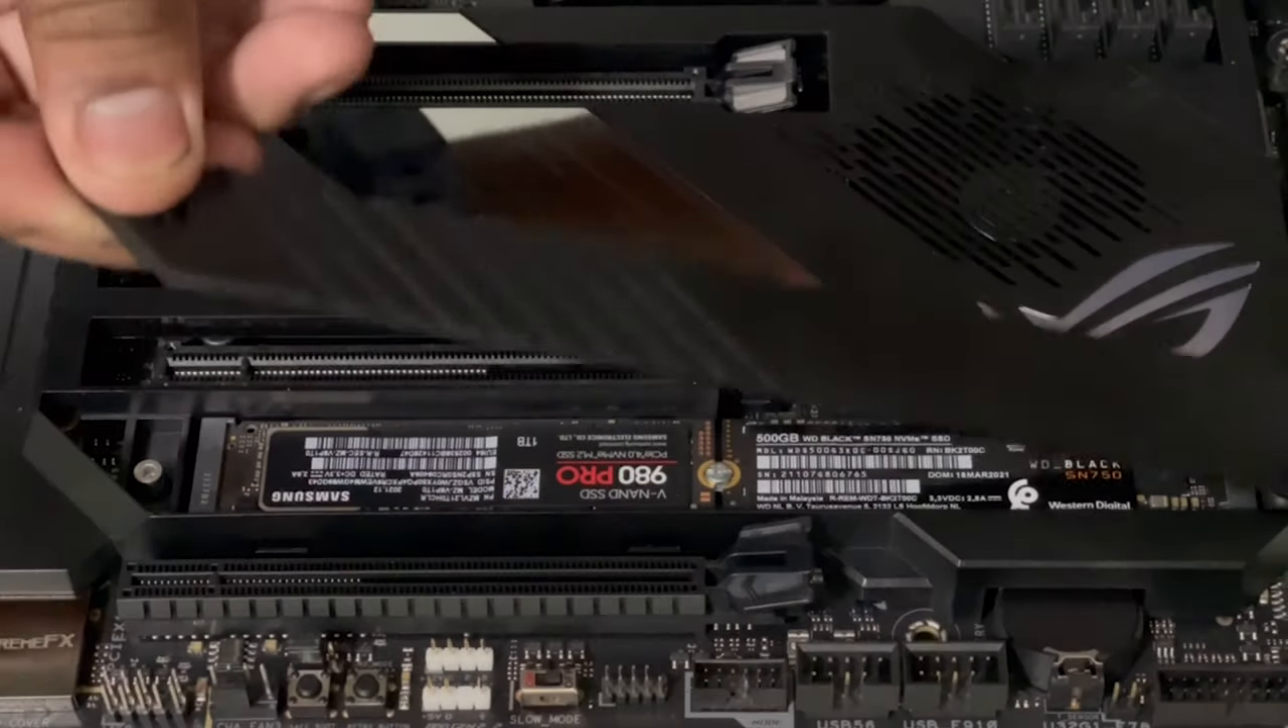So I went ahead and put my Samsung in the first slot and my Western Digital in the second slot.